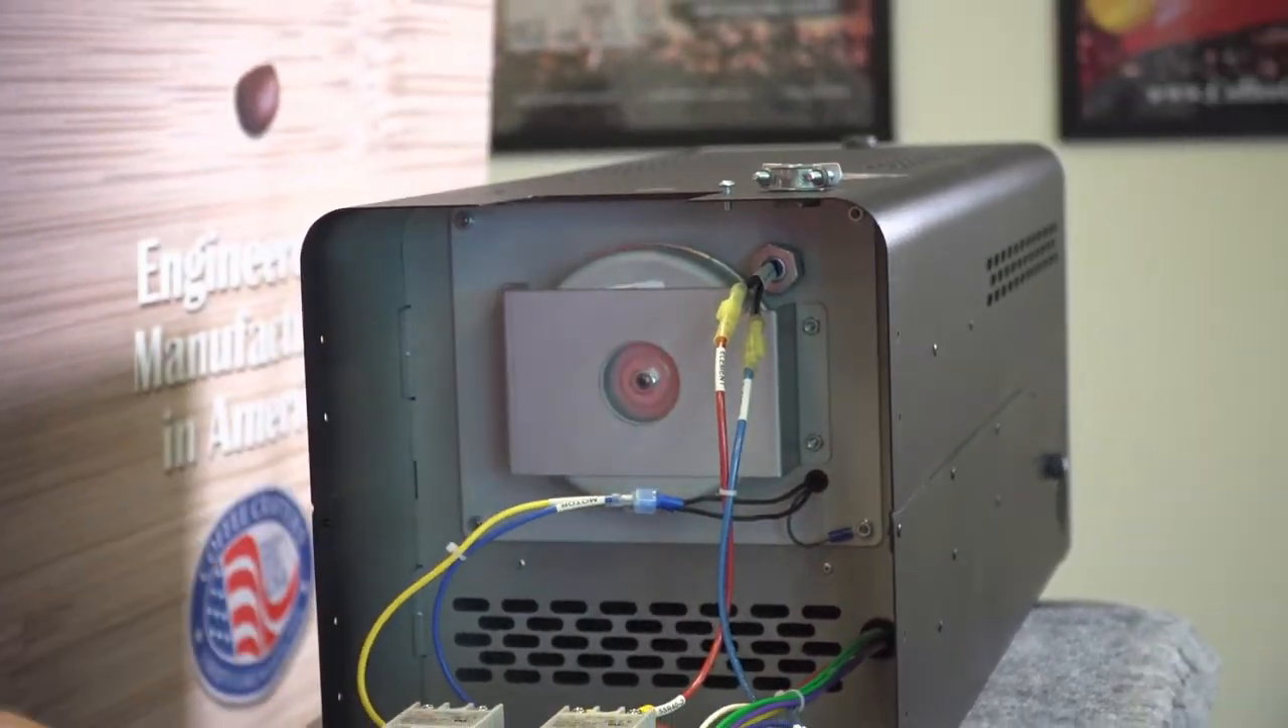So the motor's in. Everything is secure.